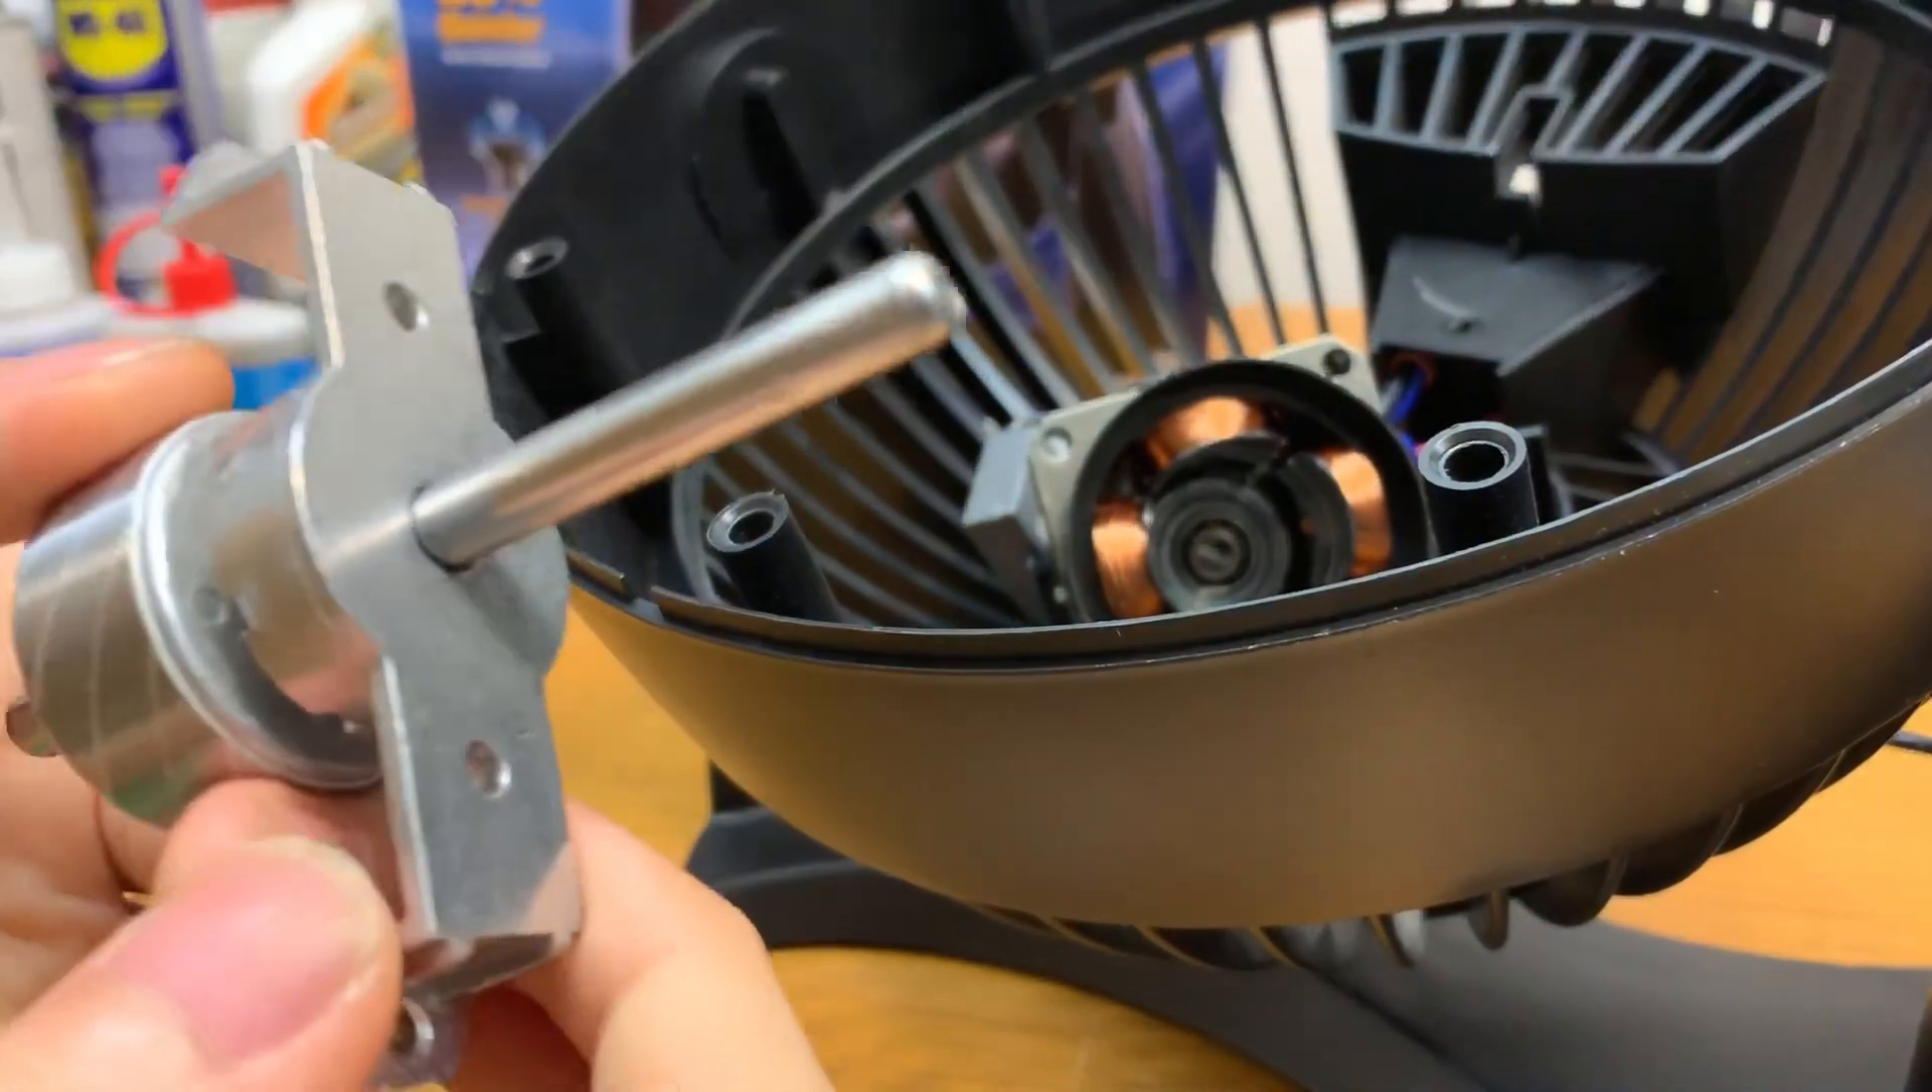So here we have the rotor and the front bearing assembly pulled out of the stator.